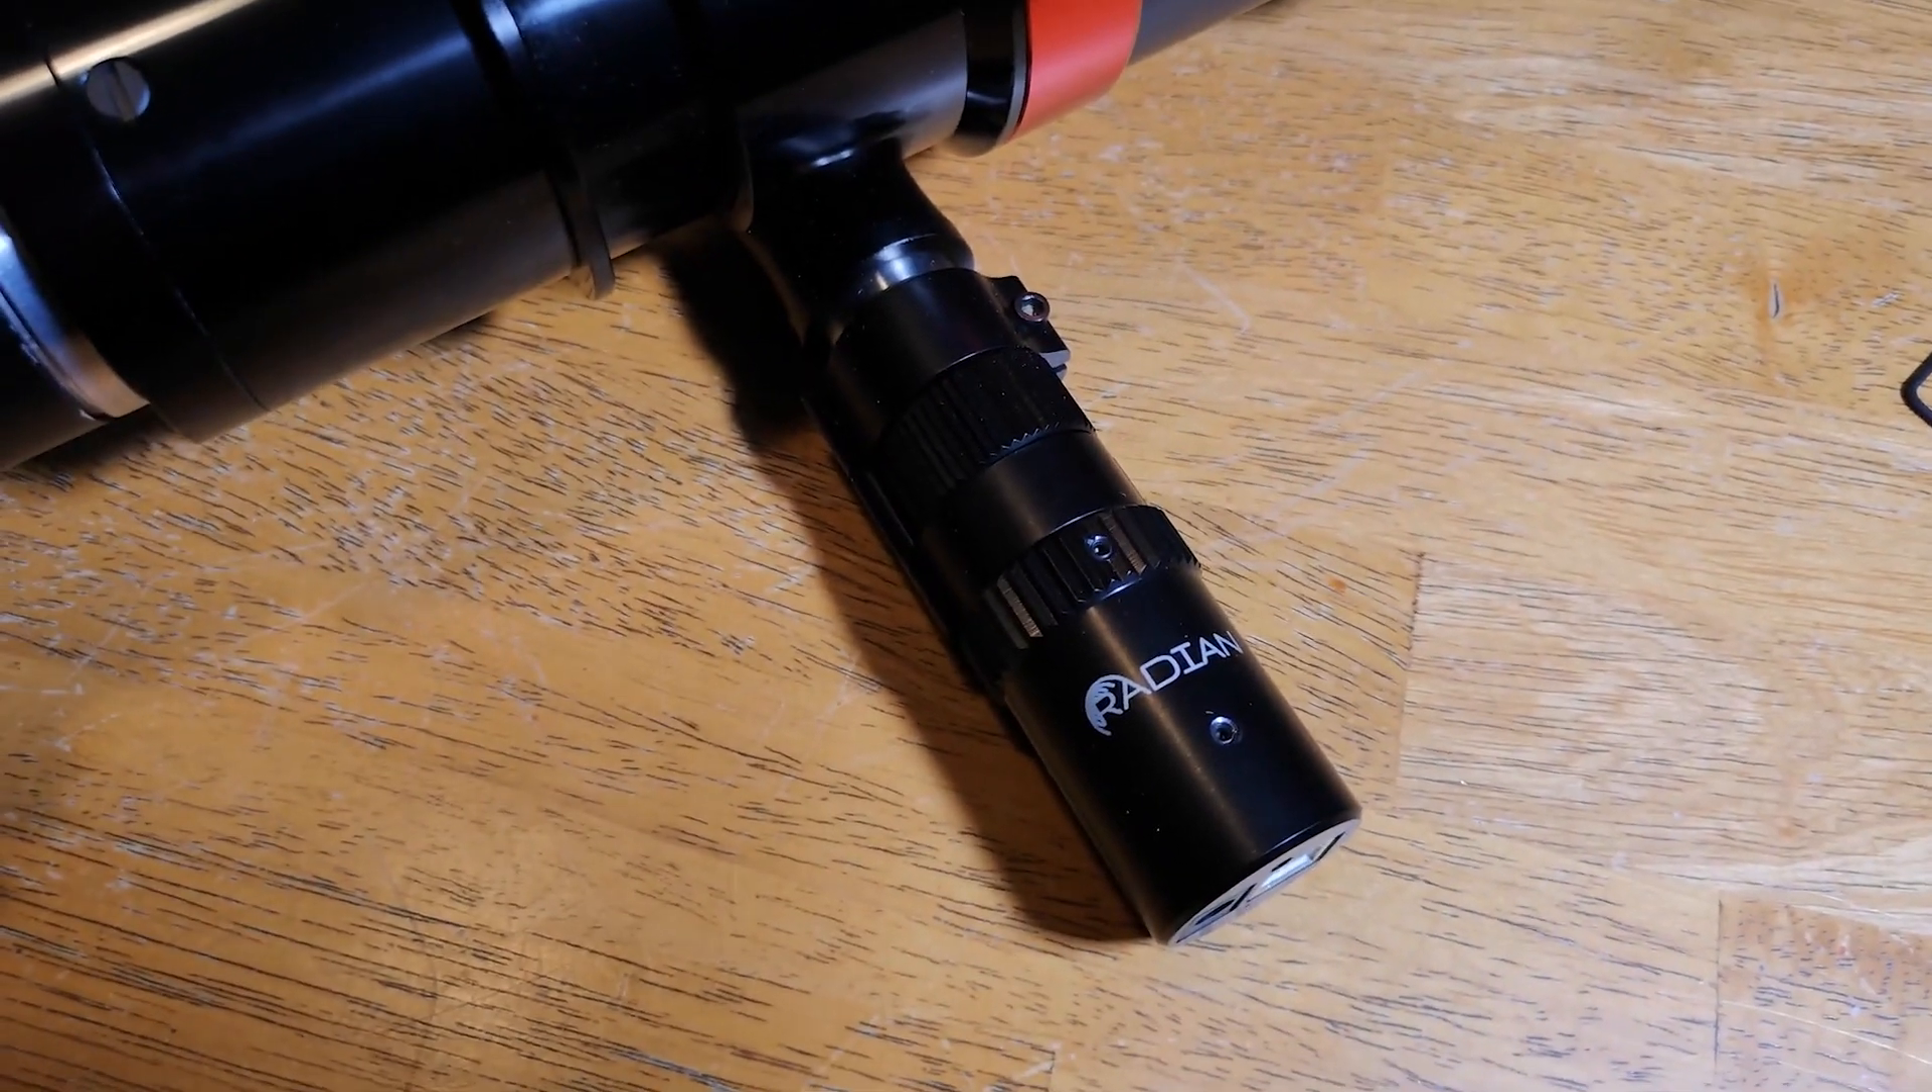And that is all it takes to install this focuser onto the Raptor 61 as we can see here.